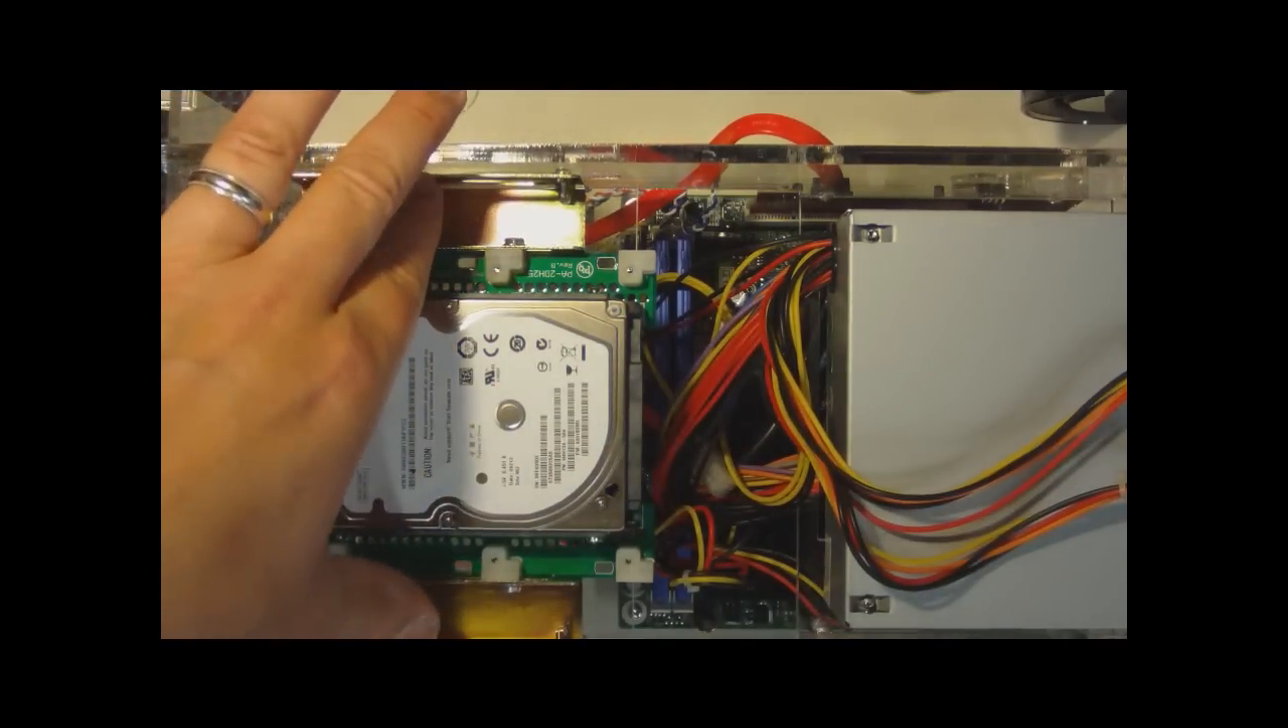We ran the wiring and the cabling.